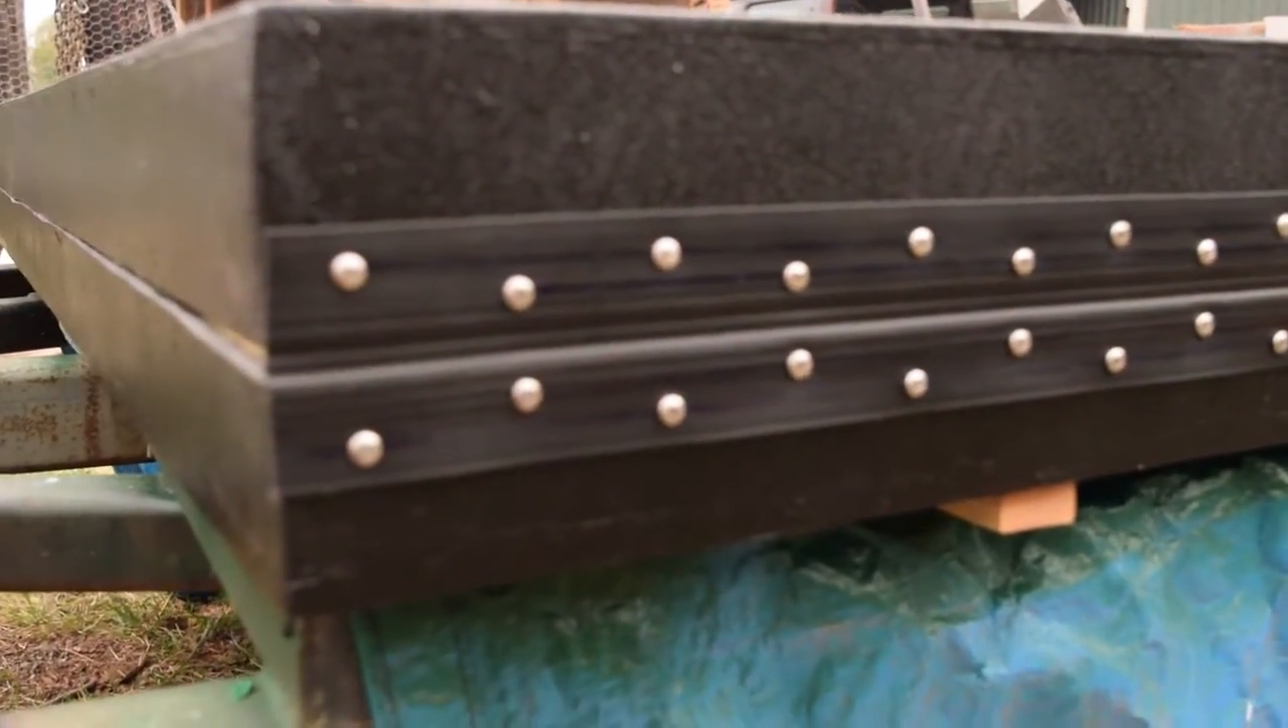I got the living hinge mounted on here, used about 48 screws I believe.